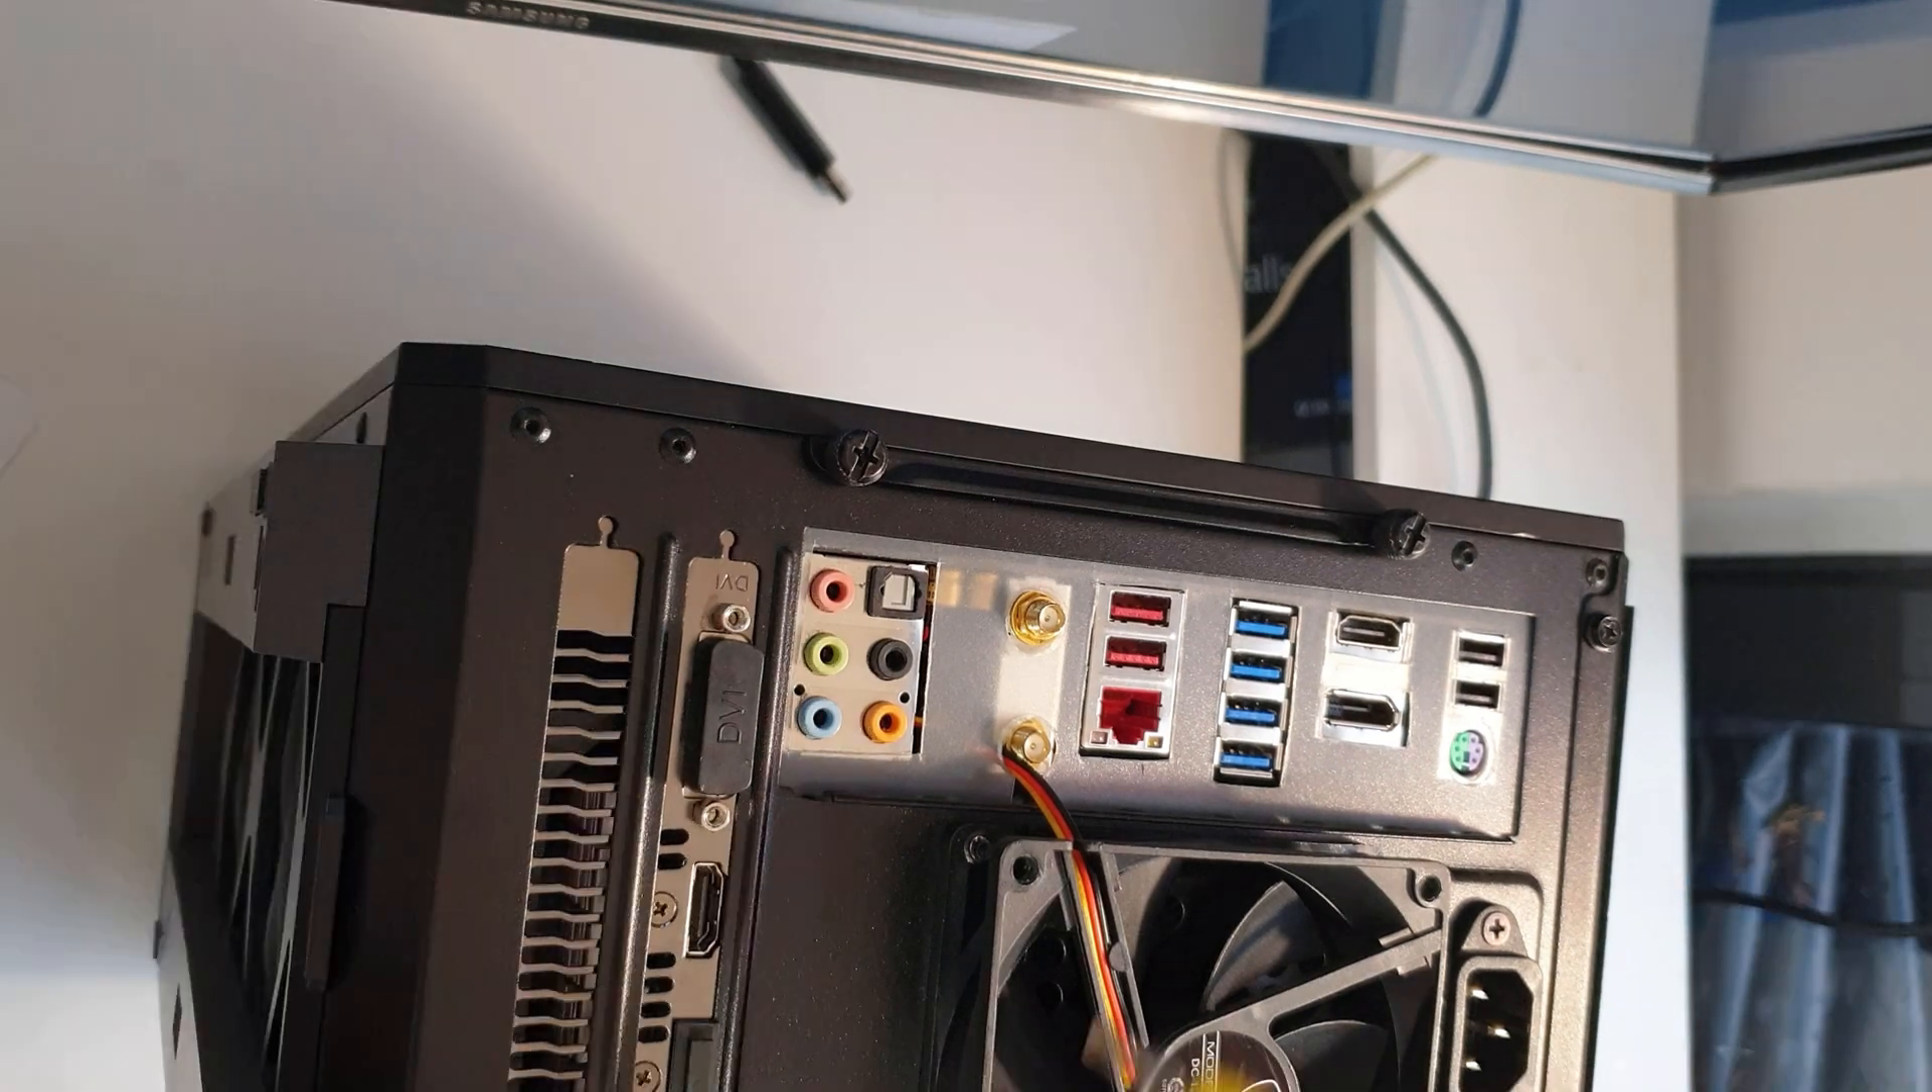There's my I .O. shield in place.